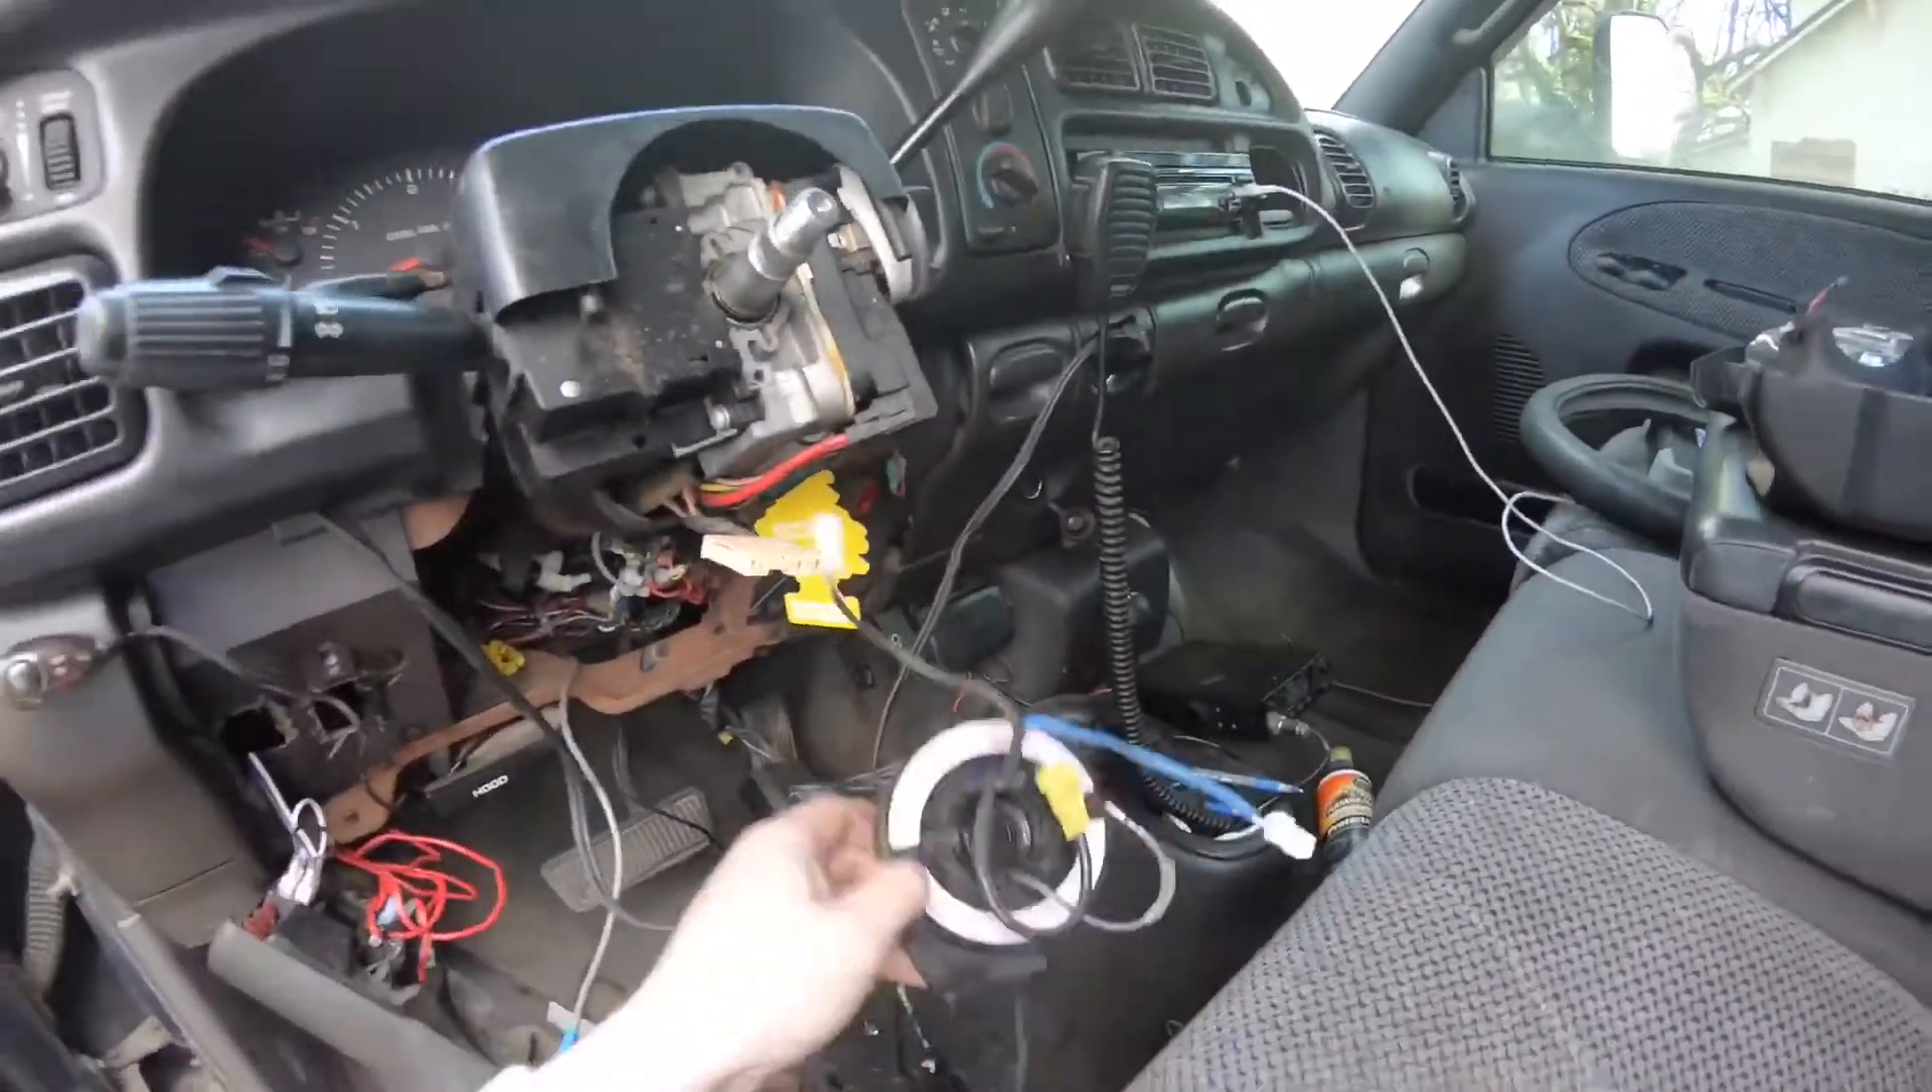We got everything disconnected here's the old clock spring right here.